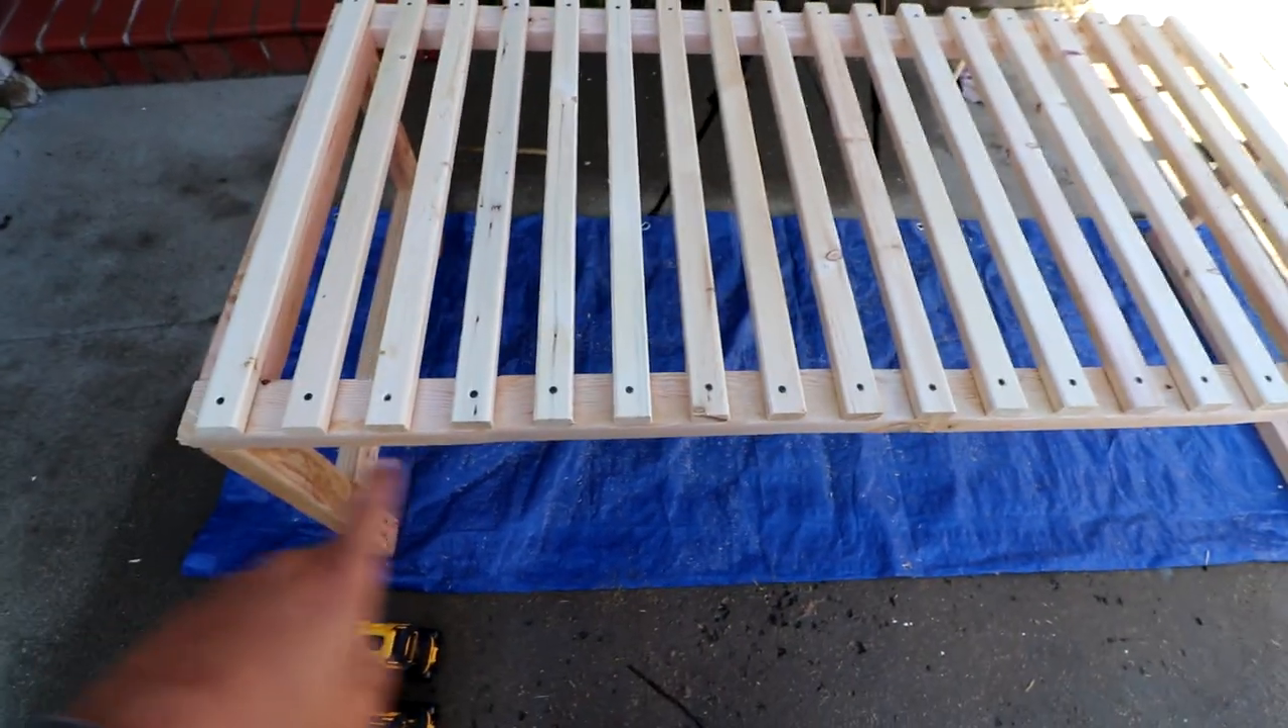There are our slats all secured to the bed frame there.